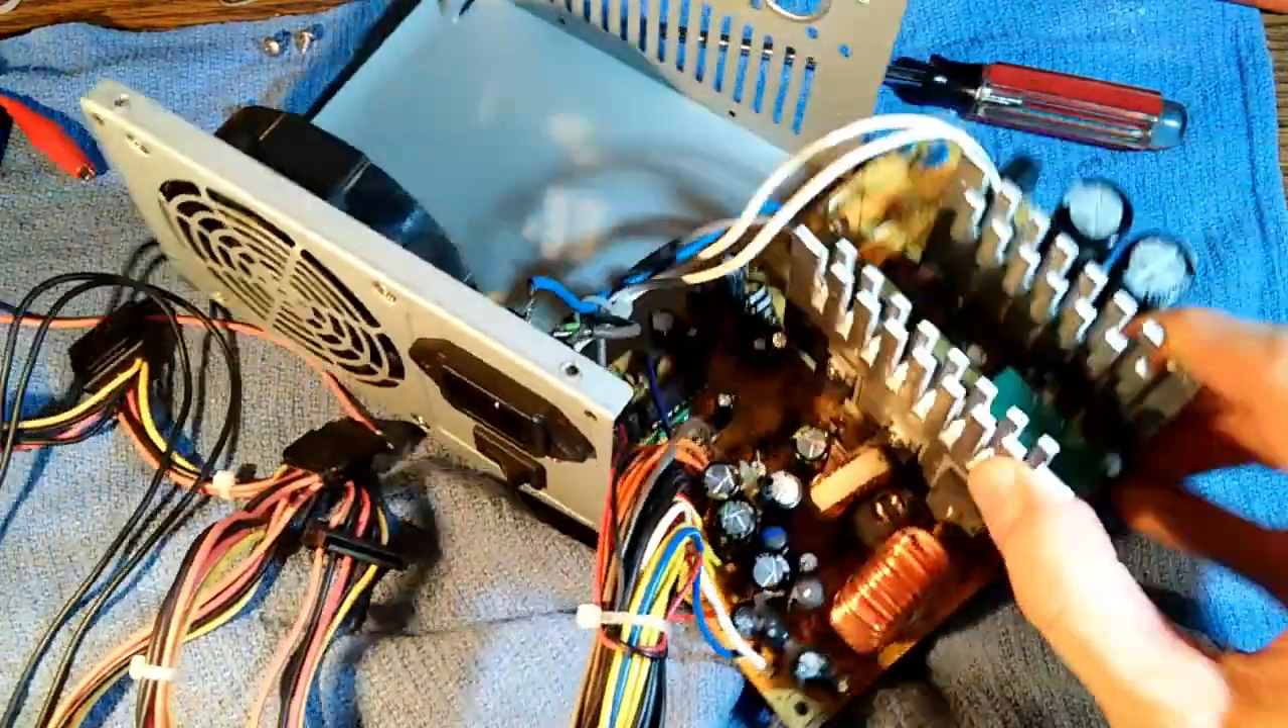Okay, I have taken that board out. I have unscrewed it and moved it out so we can work on it a little better.